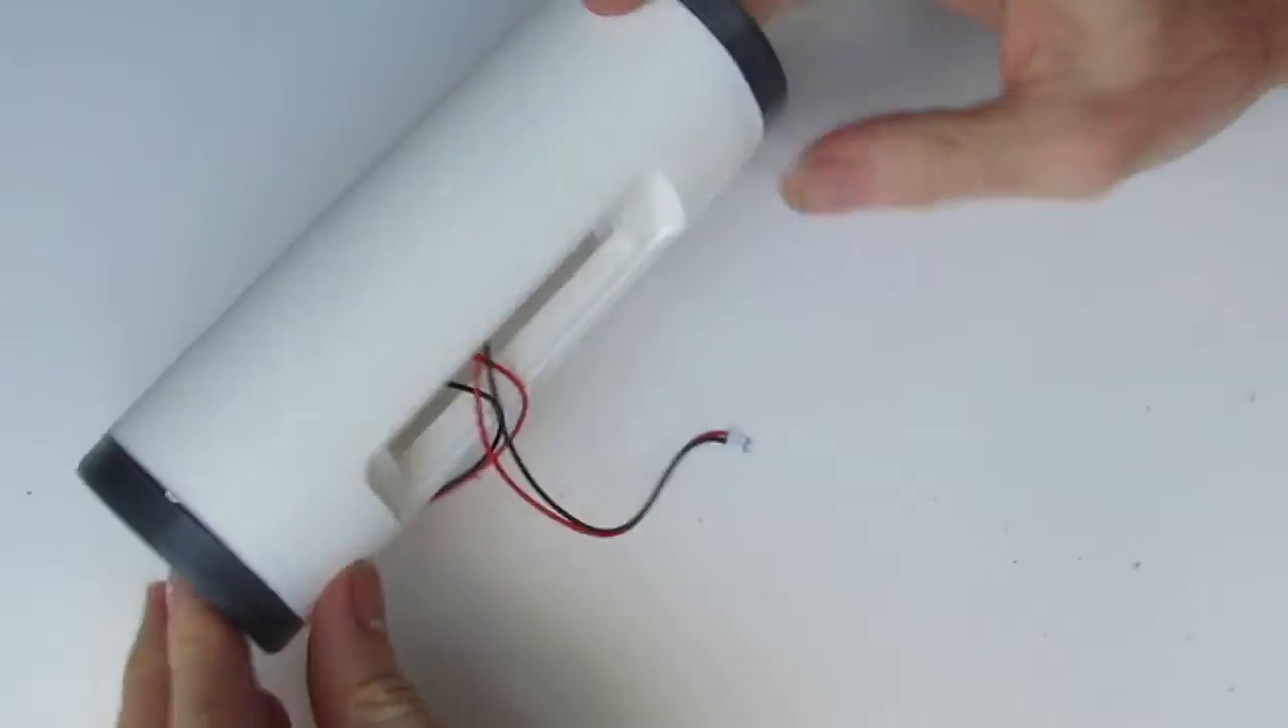So, there we've got our two speaker ends in.